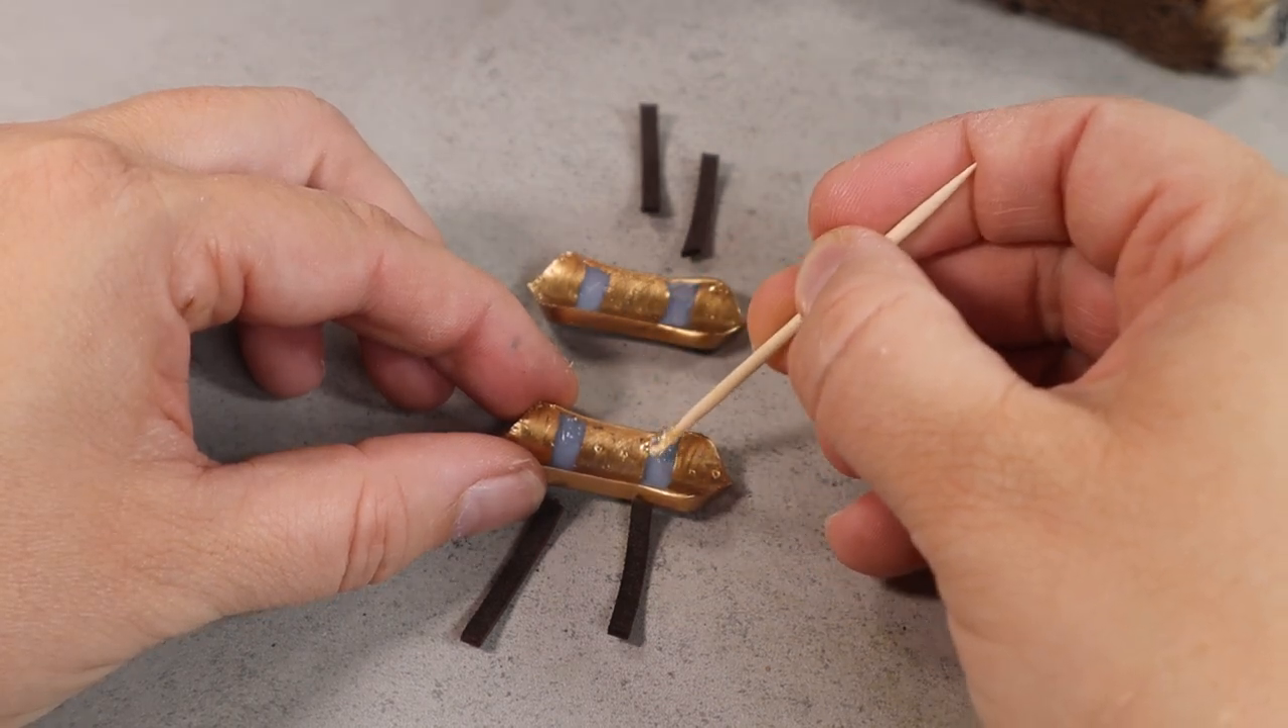I have left areas paint free where straps will be added.